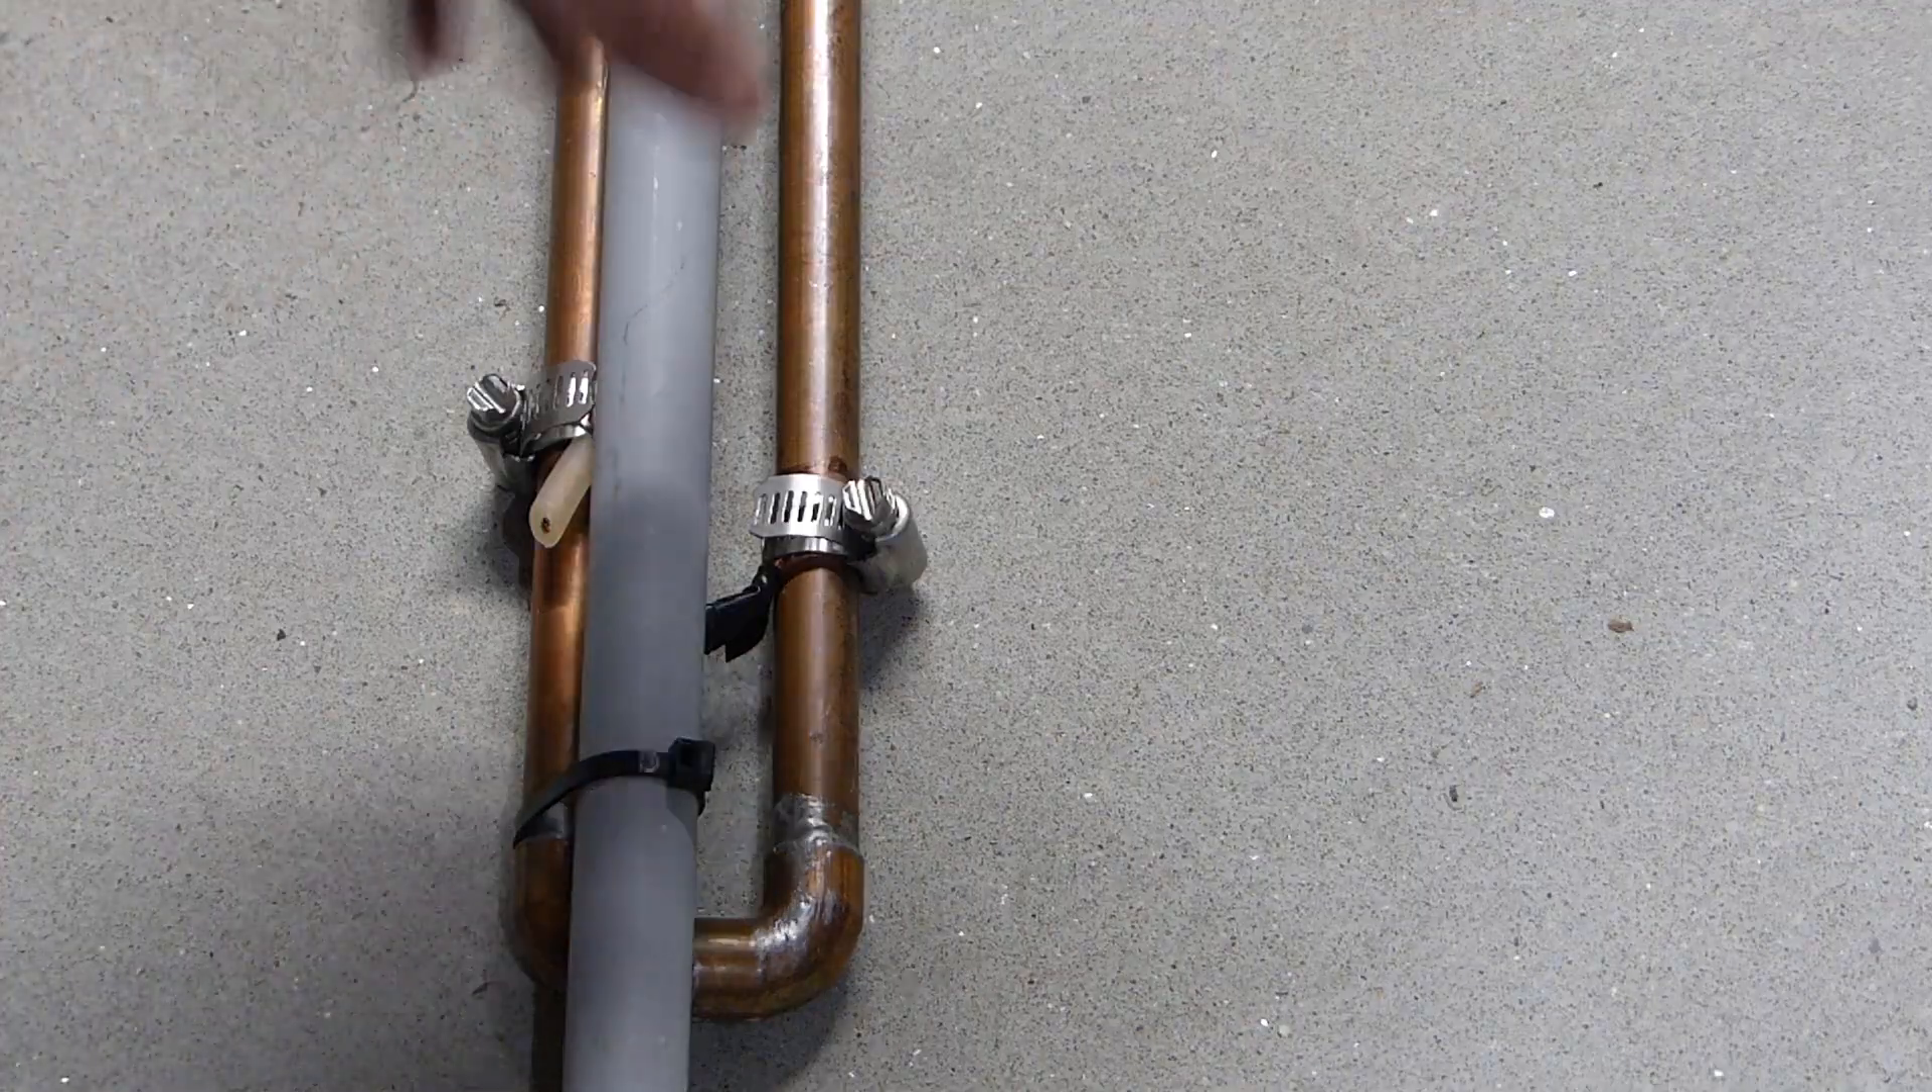So as you can see I've got the piece of PVC zip tied on here and it seems pretty sturdy I think it'll hold it okay.